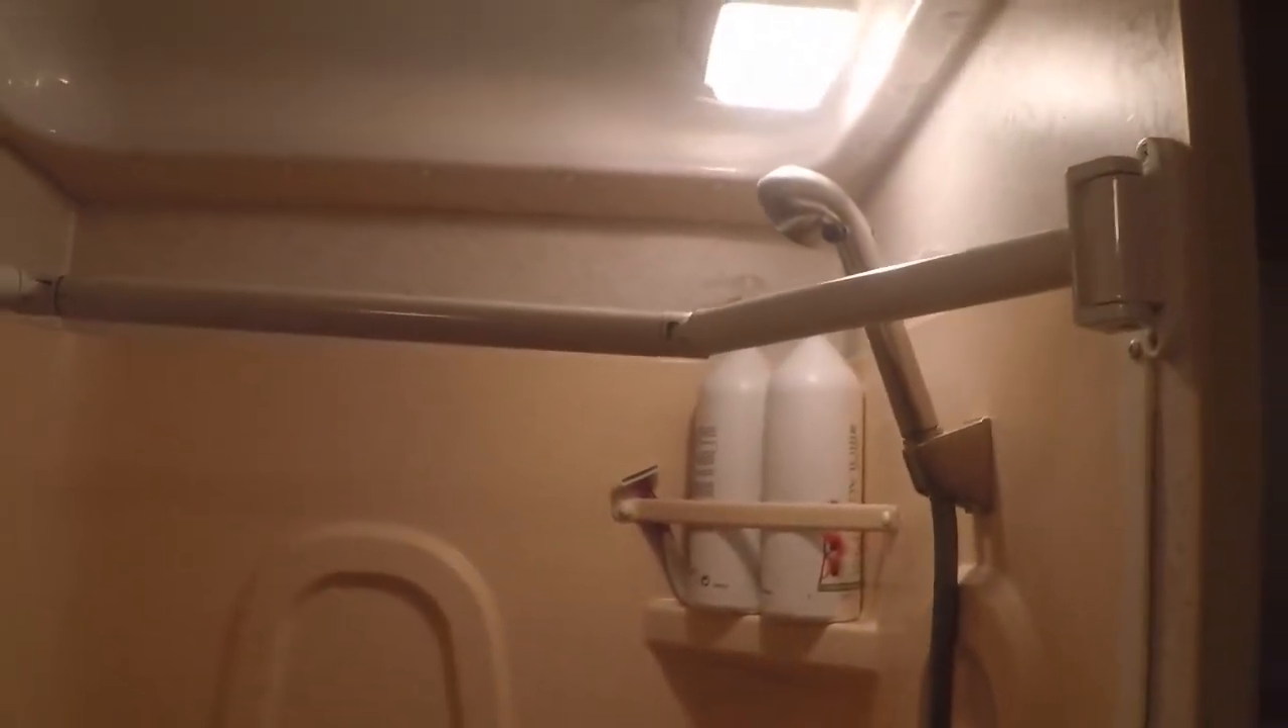Okay here's the rod installed I had to cut six inches out of it.